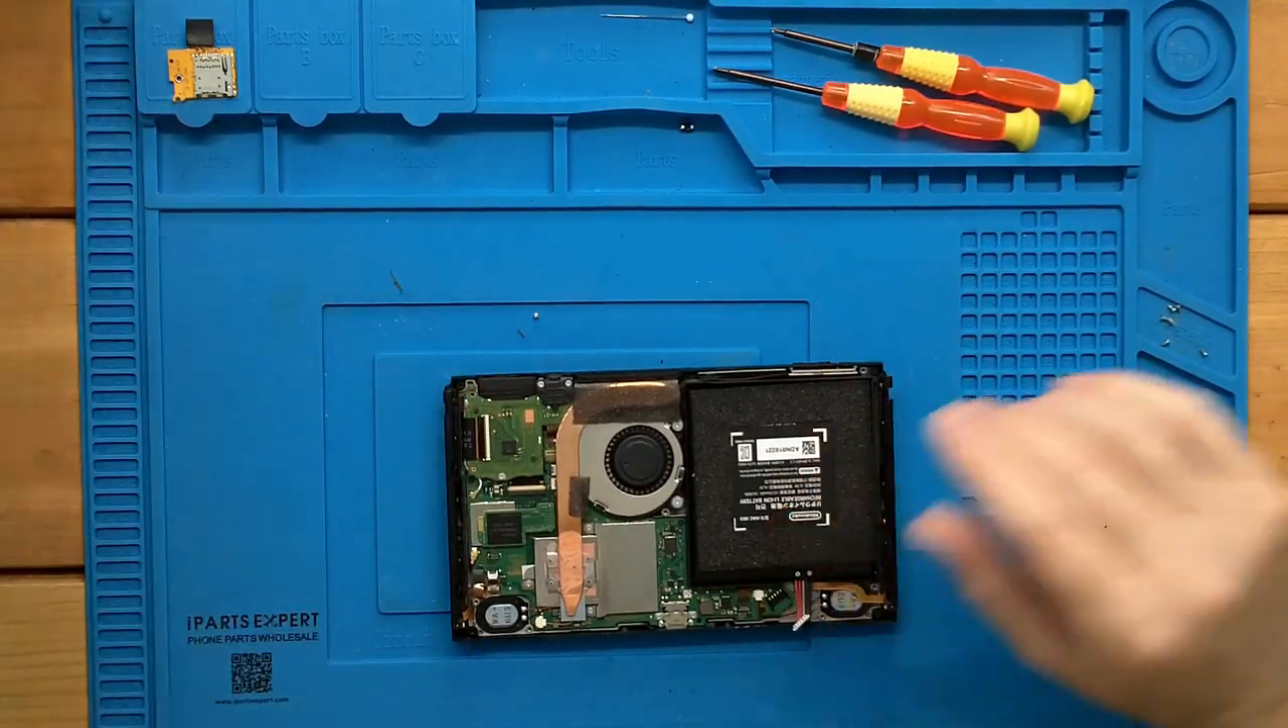And as you can see, we've got the back of our switch off.